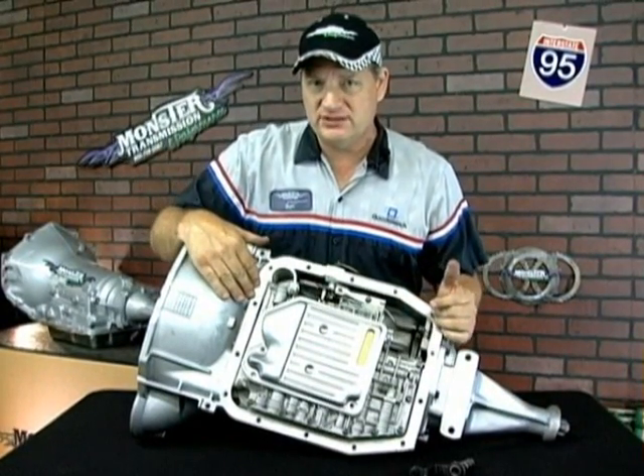Okay, we have the pan off on this AOD transmission.